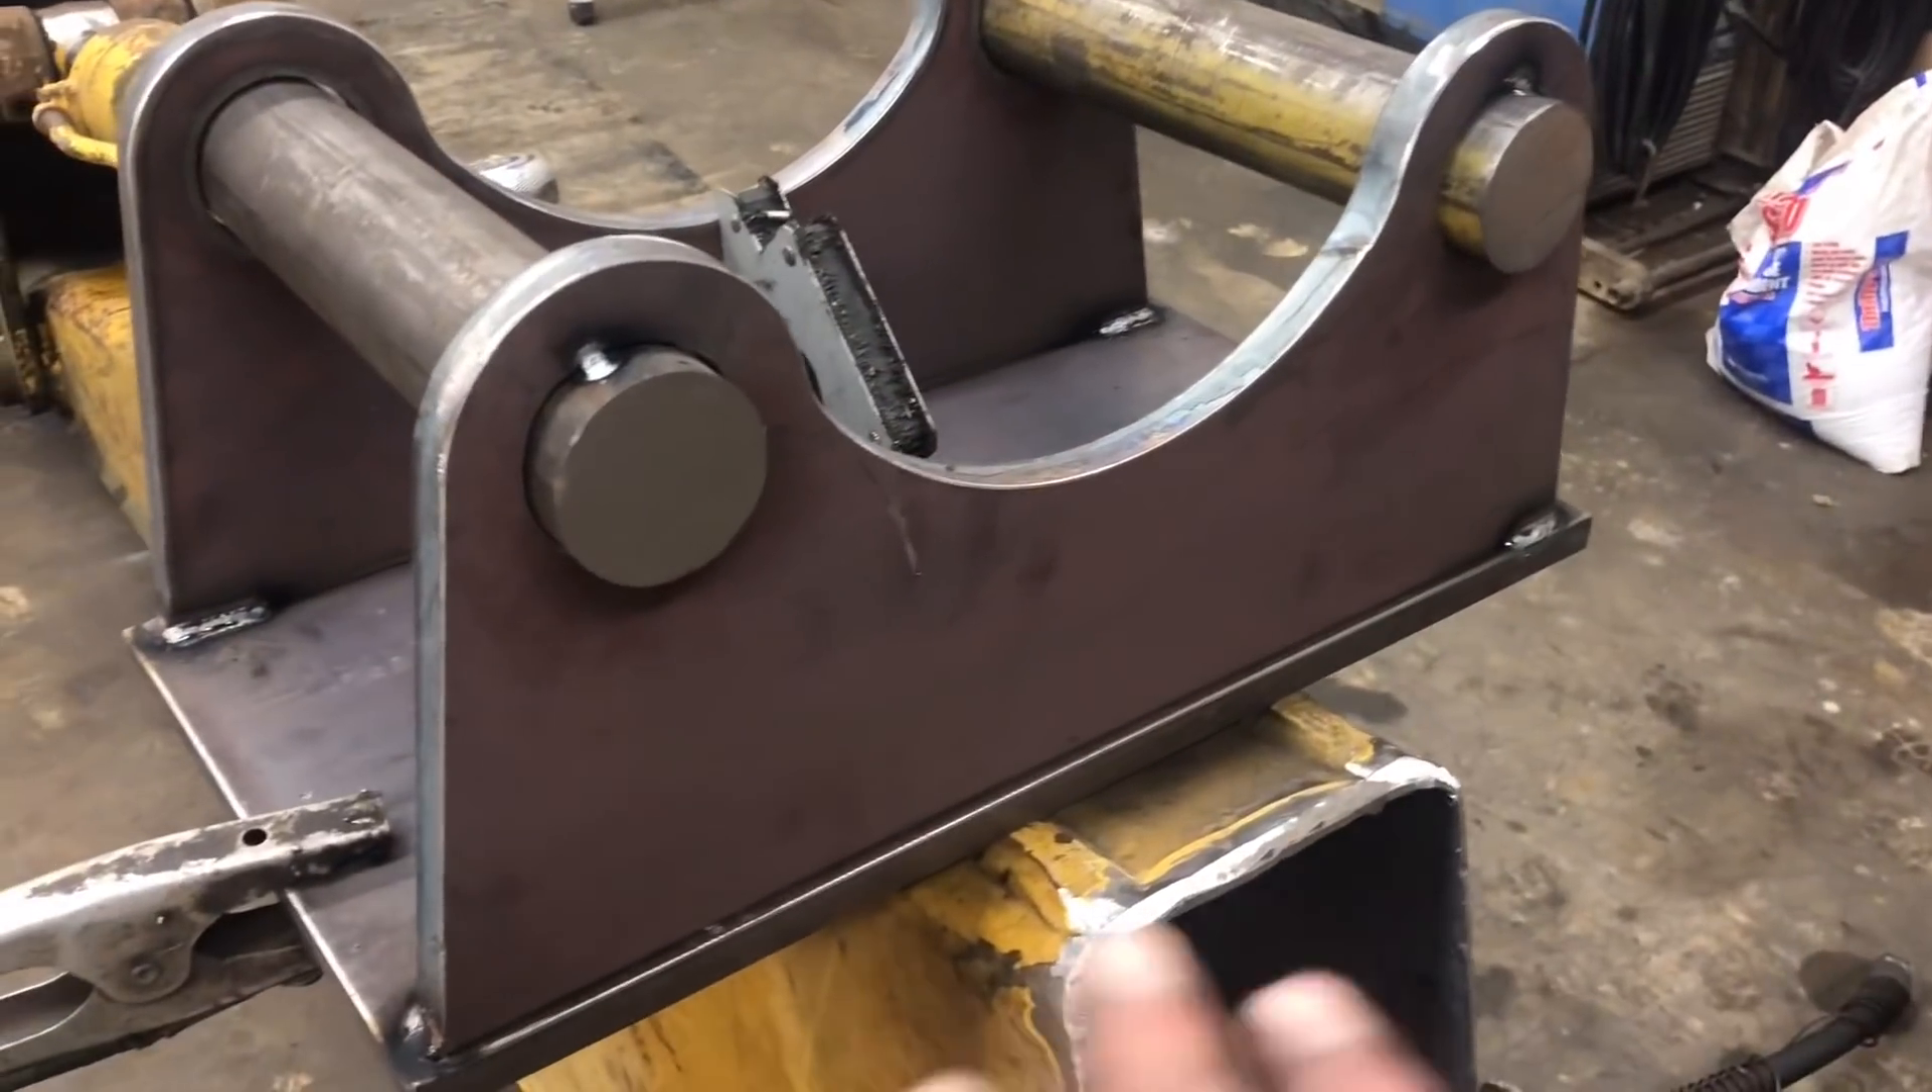All right guys here's the adapter plate i've got it all mocked up i just got it tacked together.